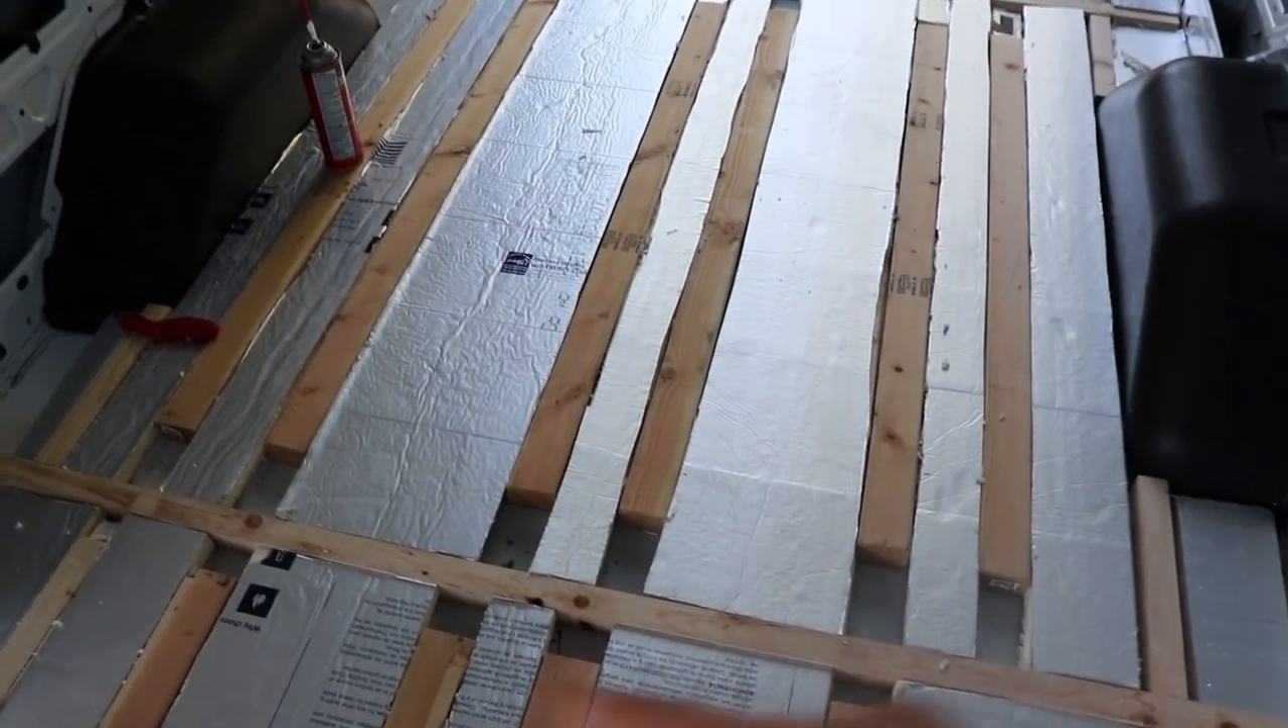We have these insulation boards down in between all of these wood strips You can see some of these little gaps here.